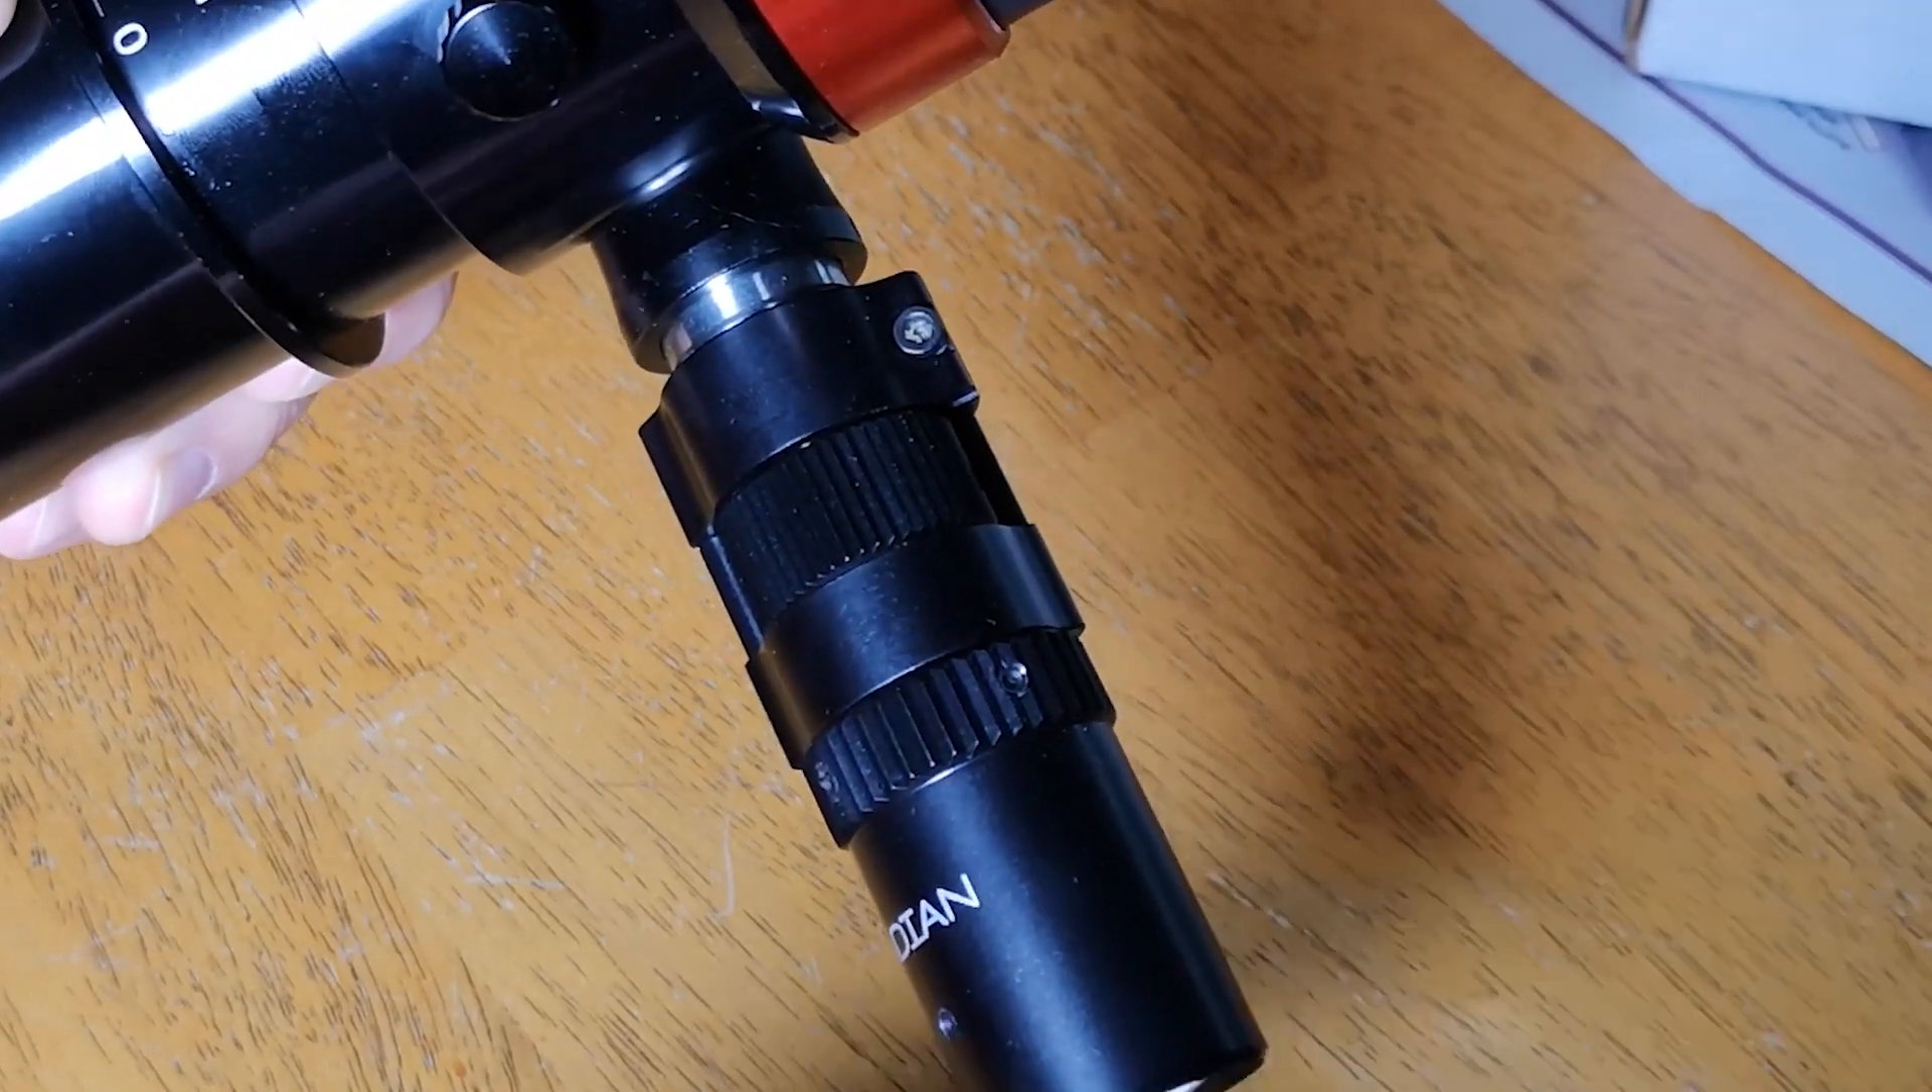And that is all it takes to install this focuser onto the Raptor 61 as we can see here.